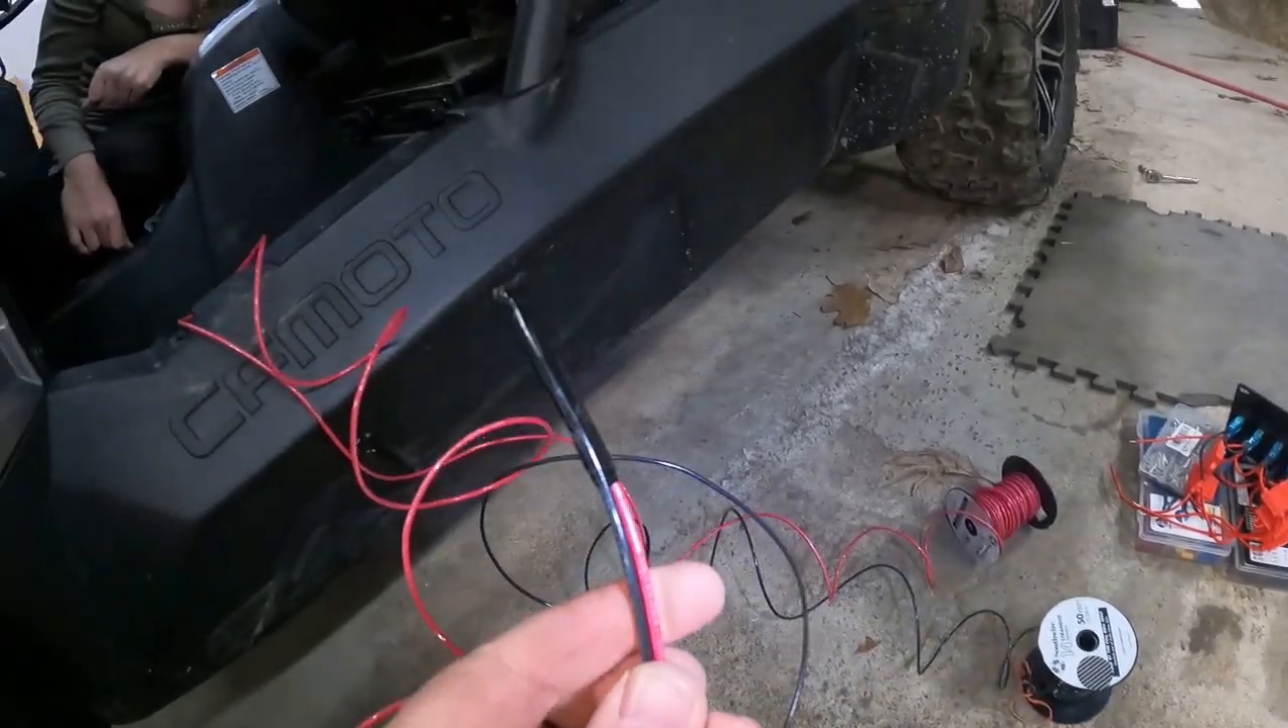You can see I've got our positive and our ground all taped together.